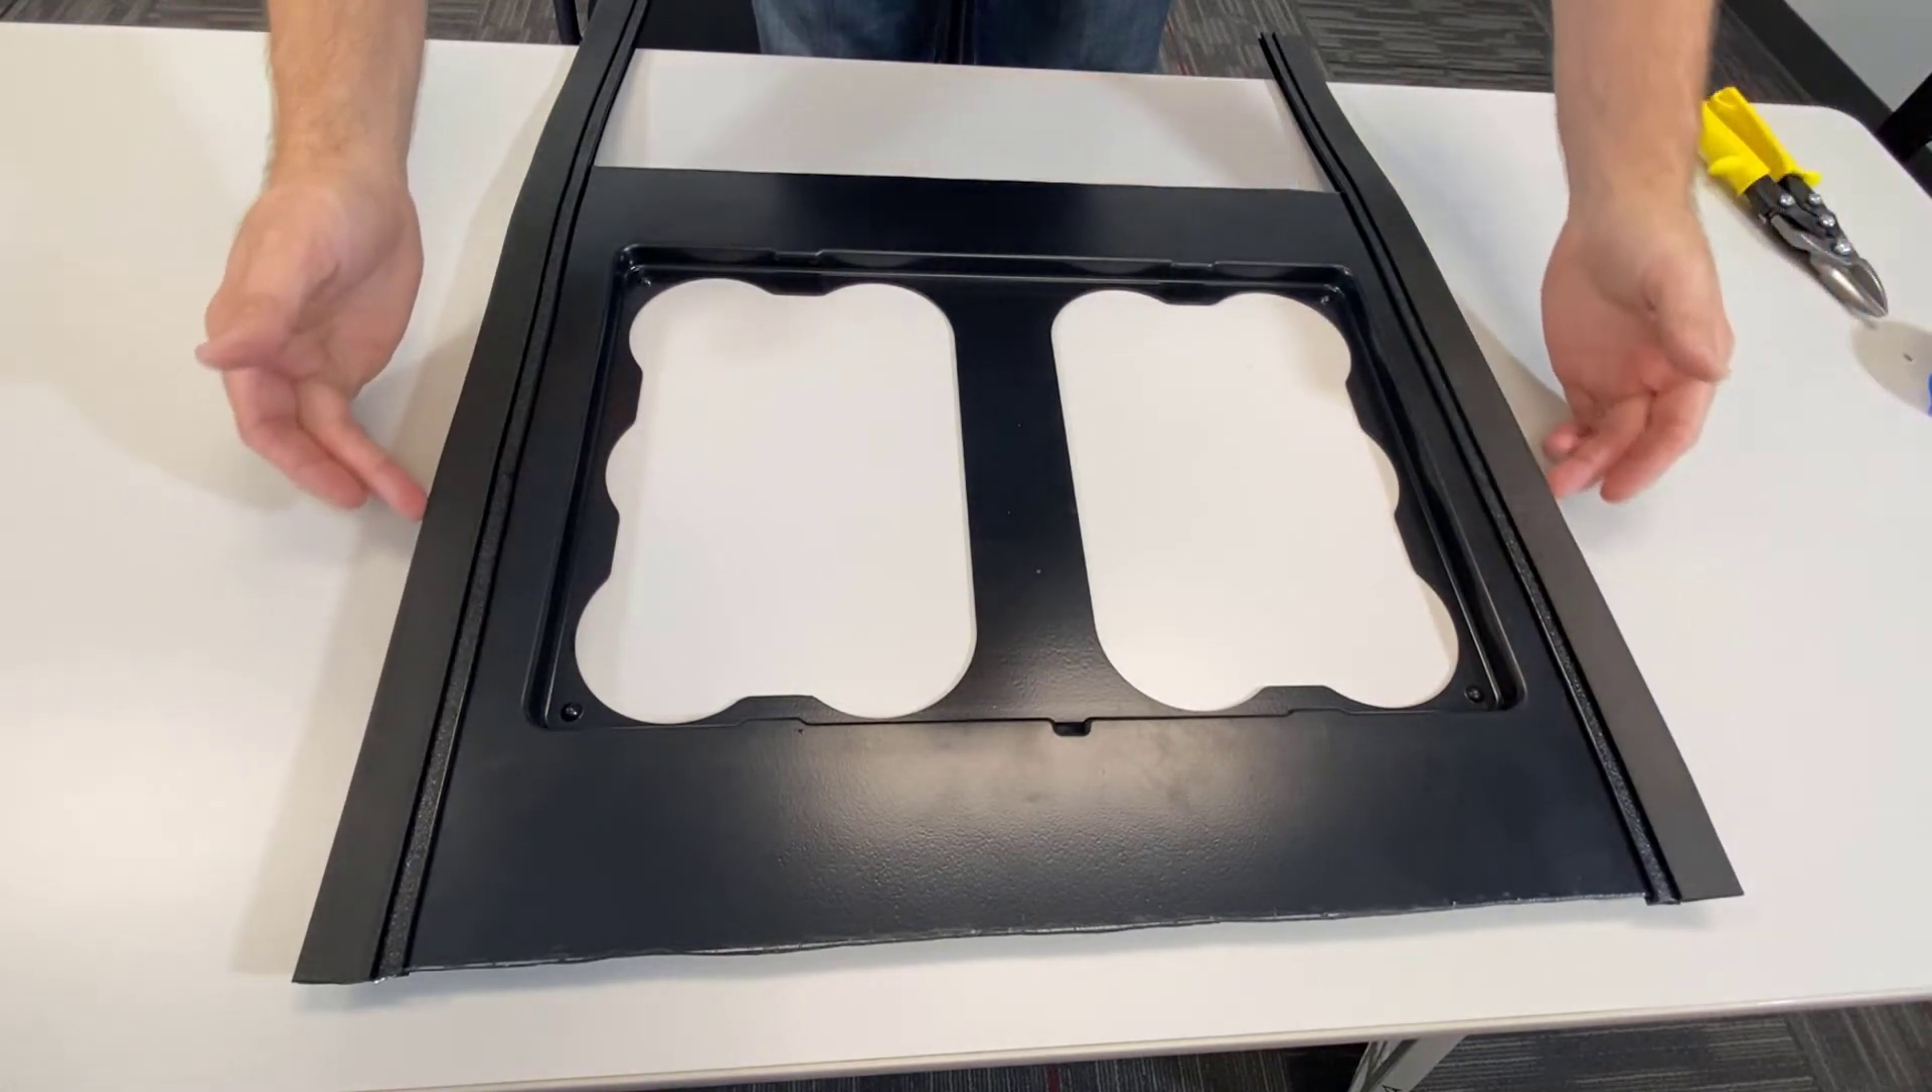Okay, we've now got our two side pieces snapped on all now.